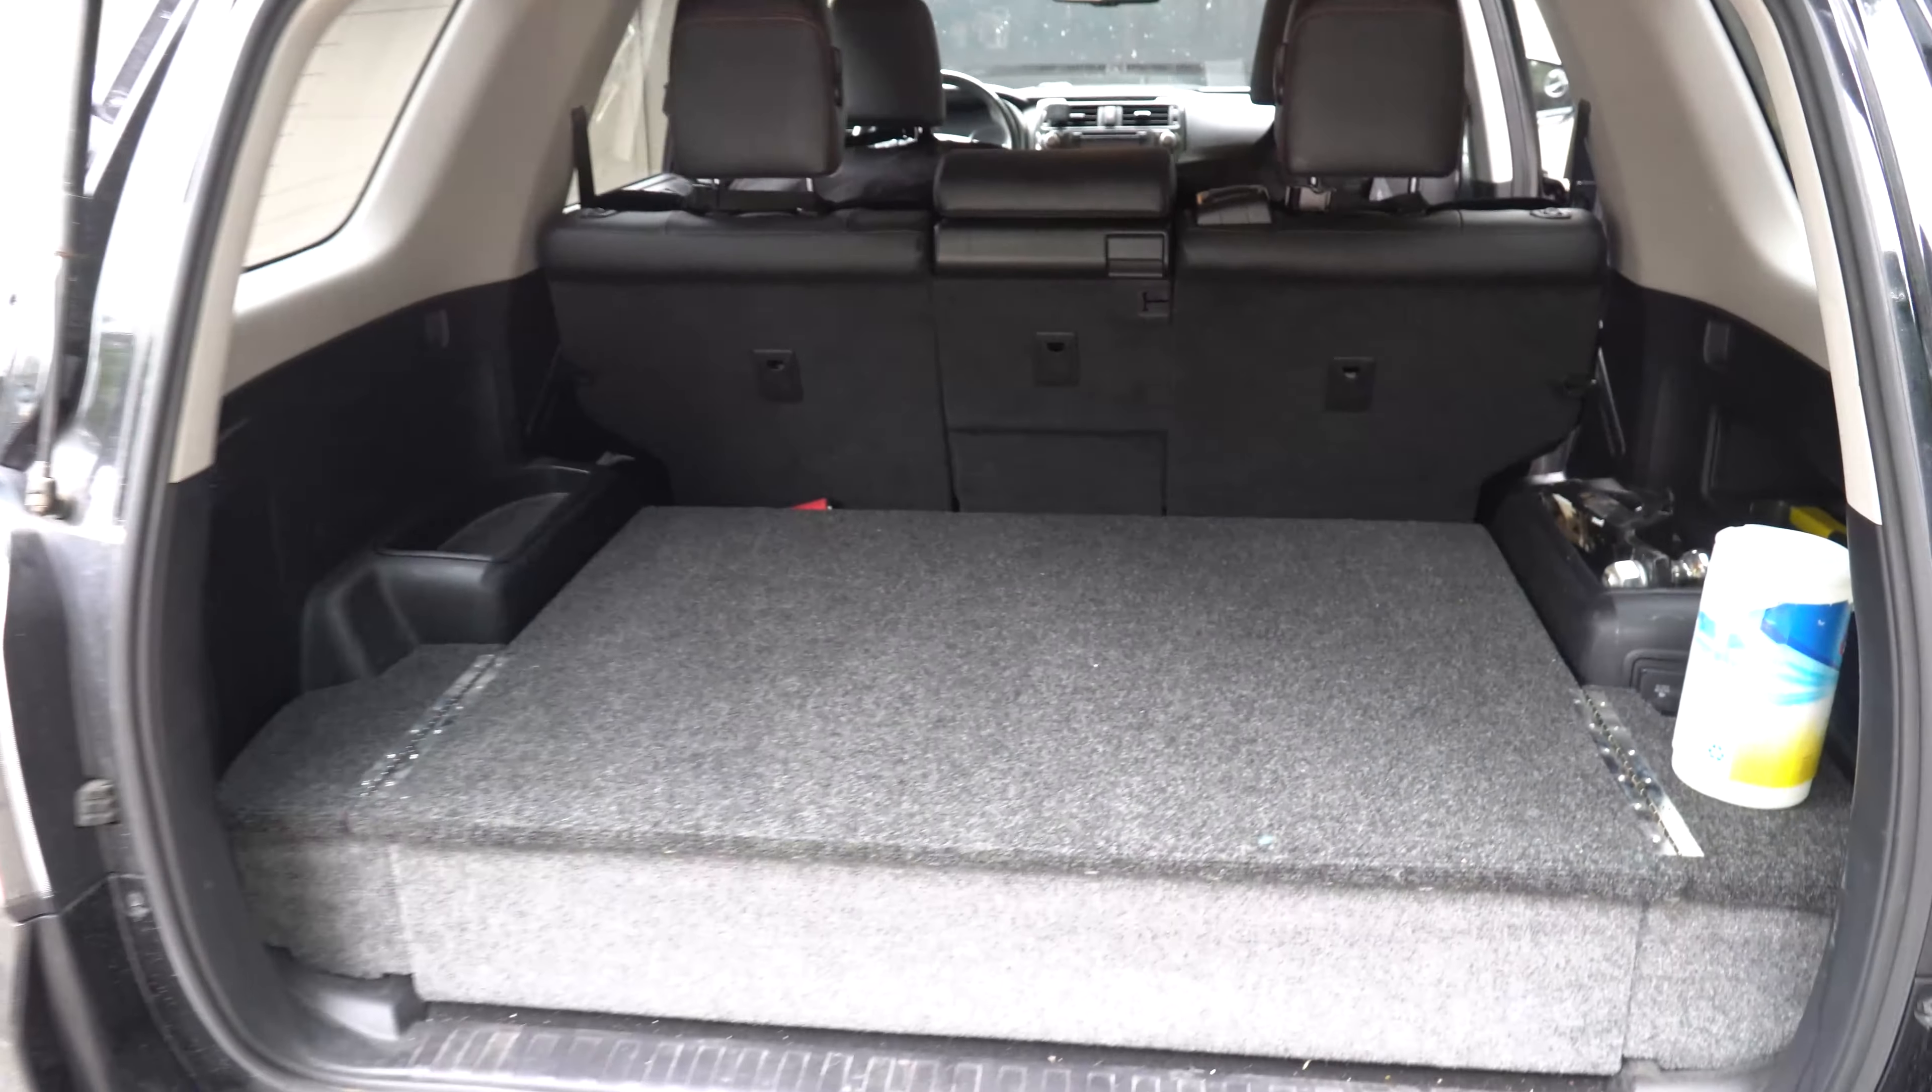Seats are in.